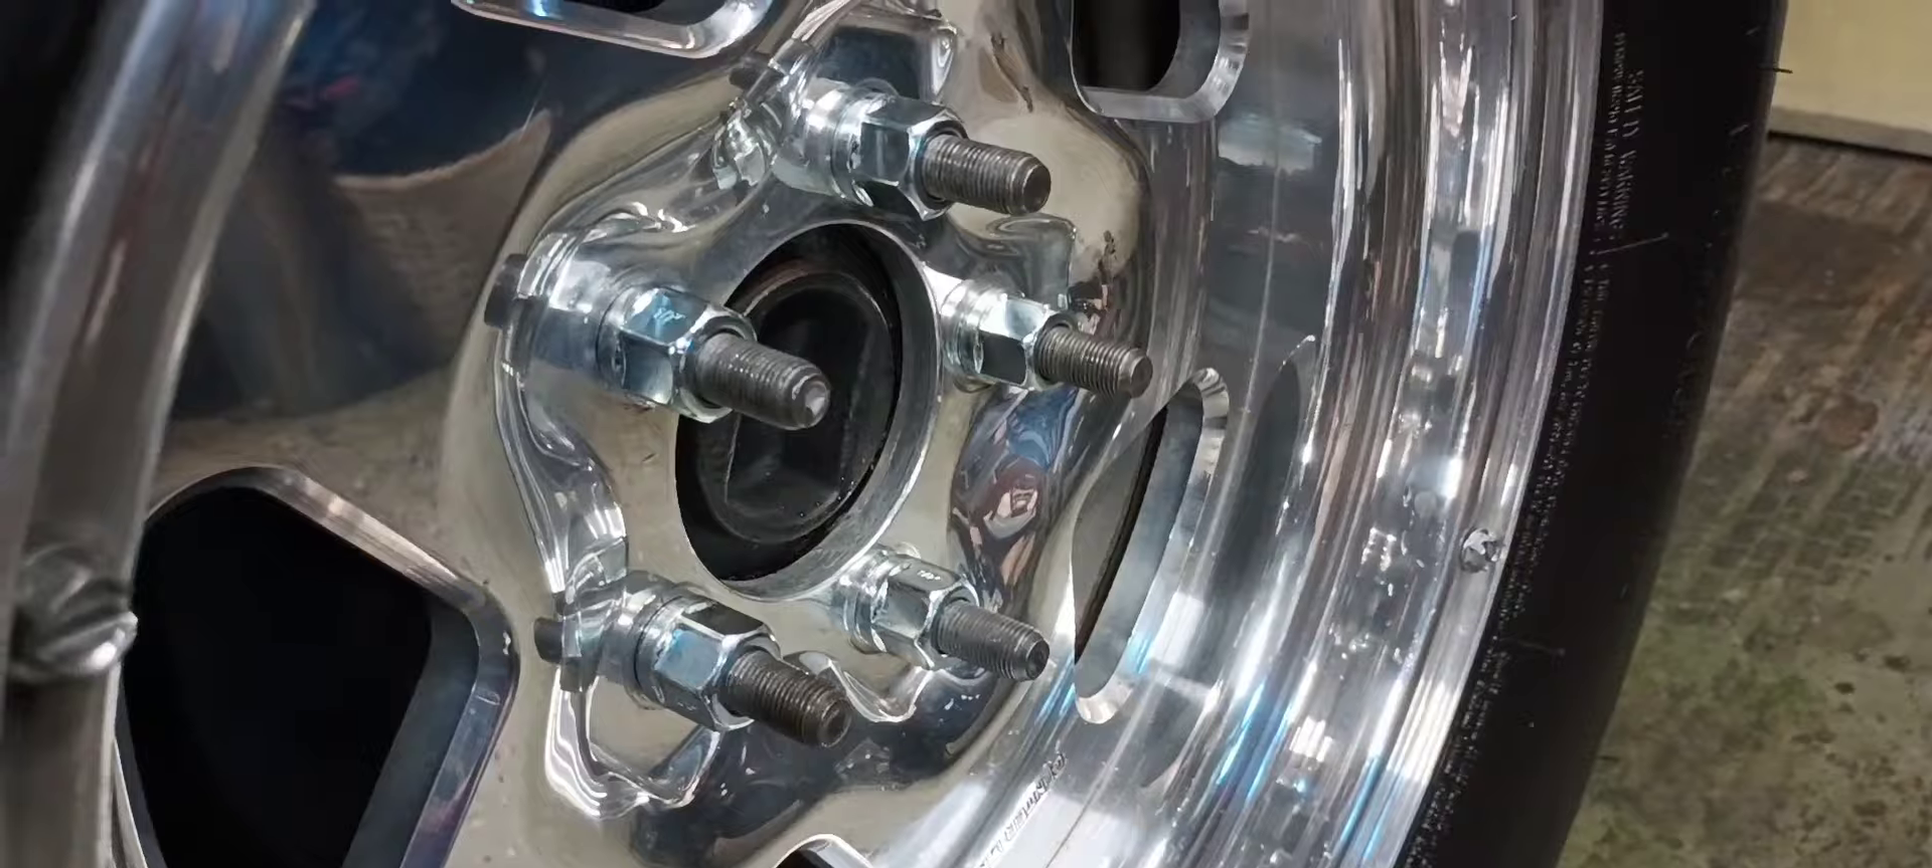As you can see, we have more than plenty of thread engagement now.